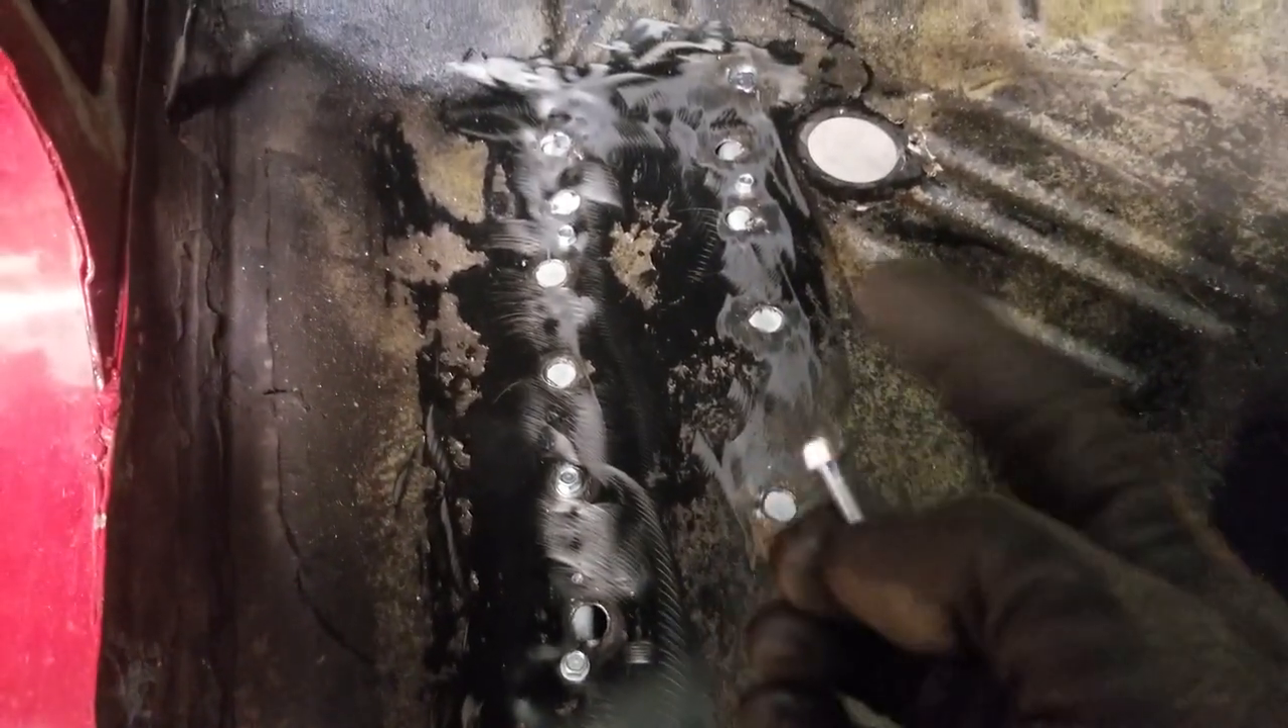So right now everything is screwed into place. You can see these bolts that I put in there and what they are is they're a self-tapper.